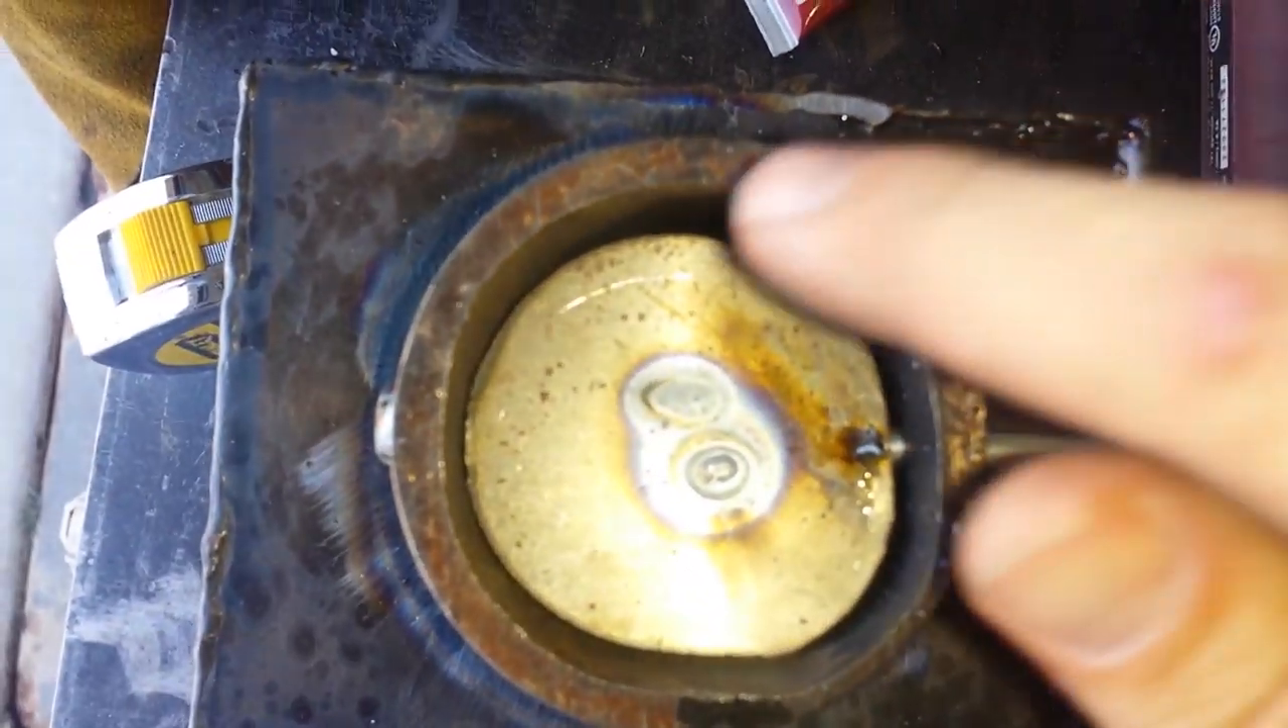Well, I created this damper to continue my testing prototype stove. It's a little loose, looser than I'd like it to be, just around the edges, but it's pretty okay.